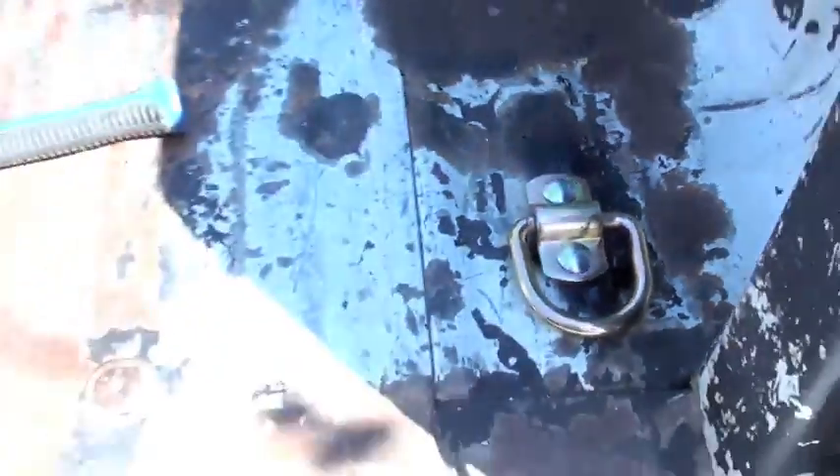Okay, so there's the D-ring we just finished putting in.